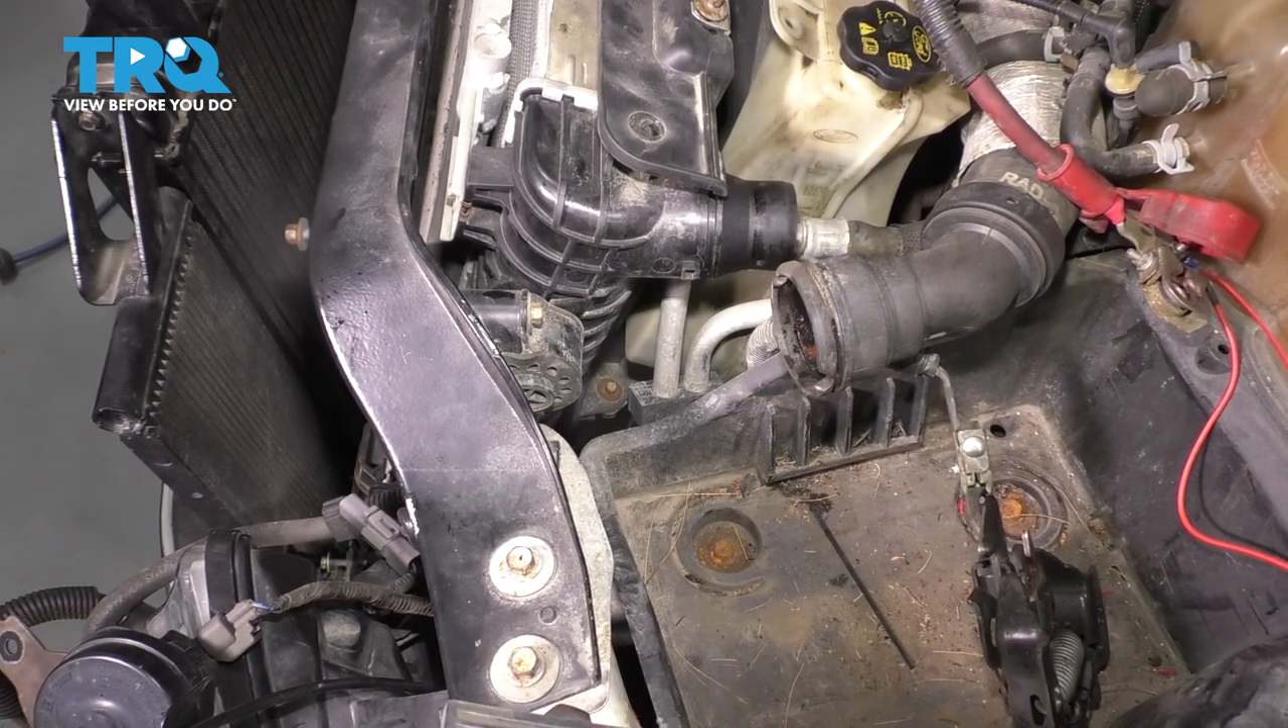I have my battery removed so you can see.